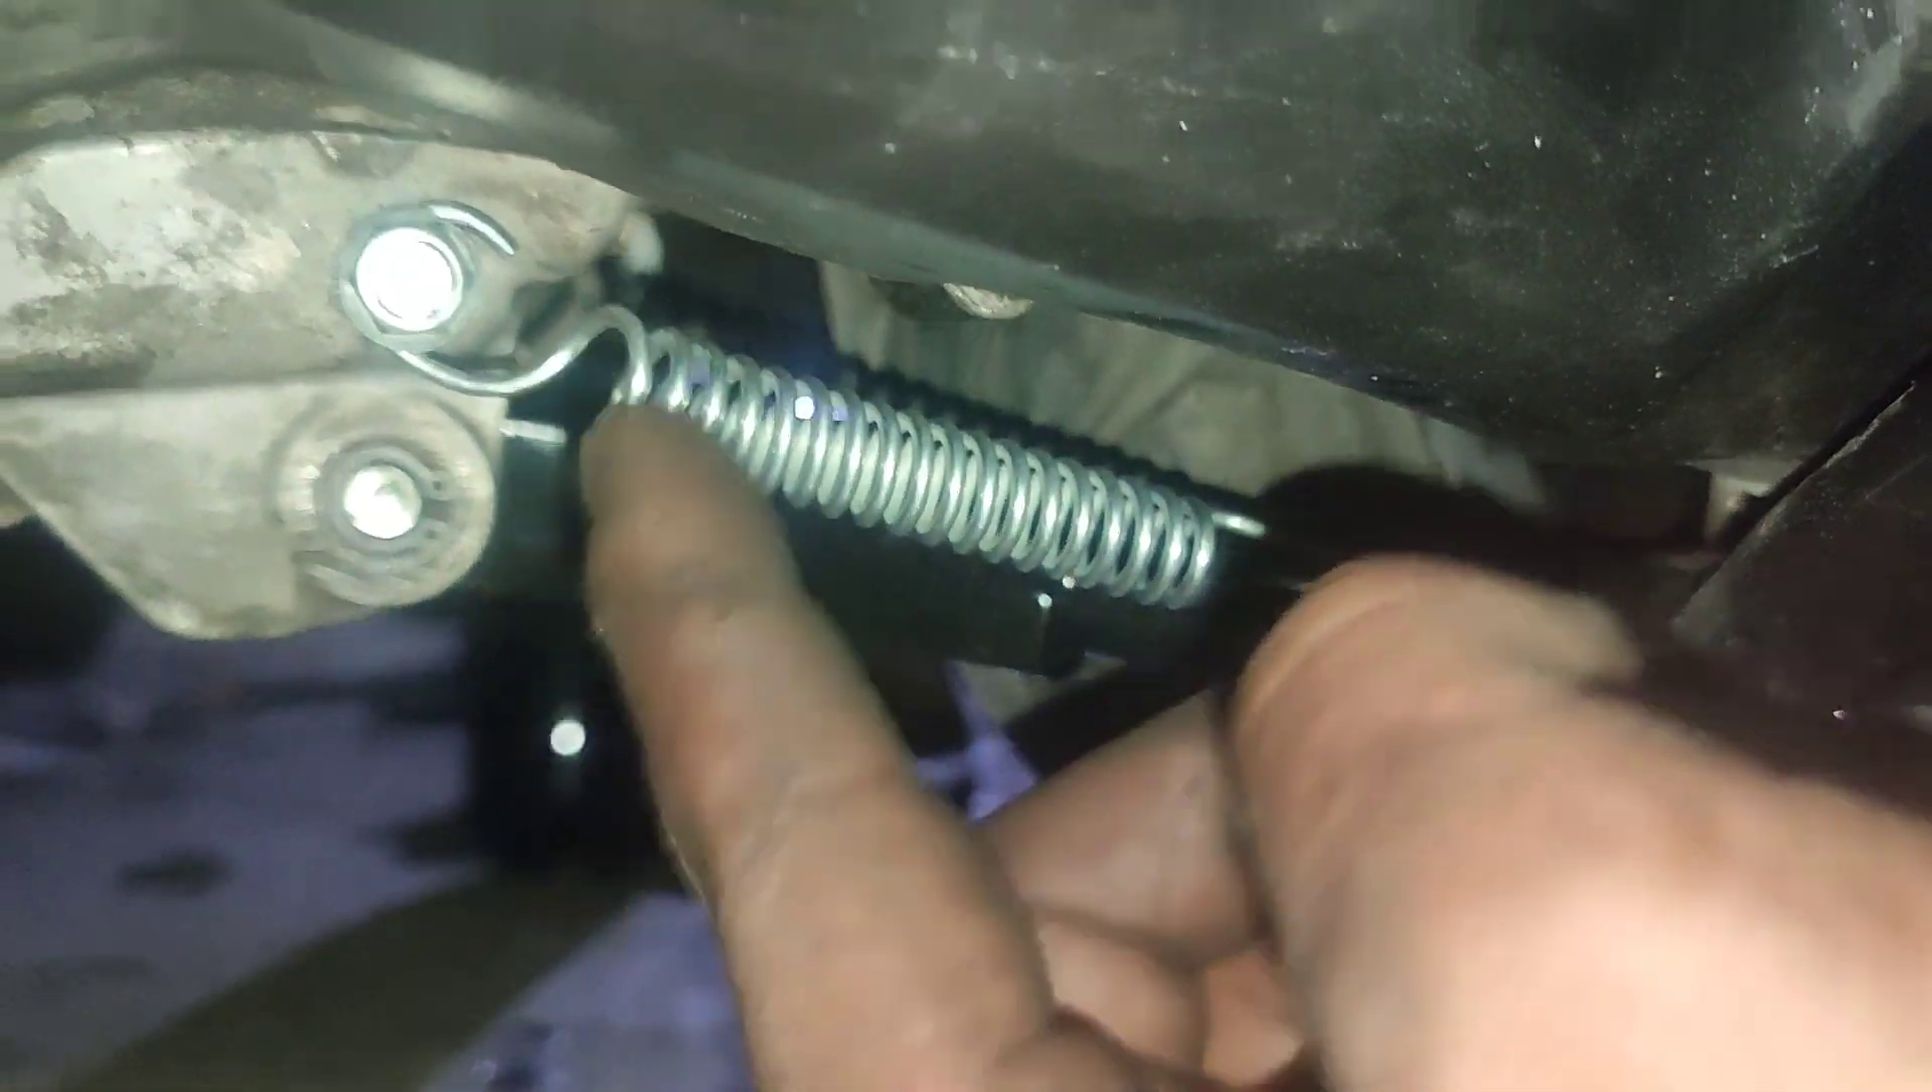Evet arkadaşlar motorumuzun ayaklık yayı M-Max'in kendi orijinal yayı elimizde olmadığı için farklı bir skuter motosiklet yayı taktım buraya.